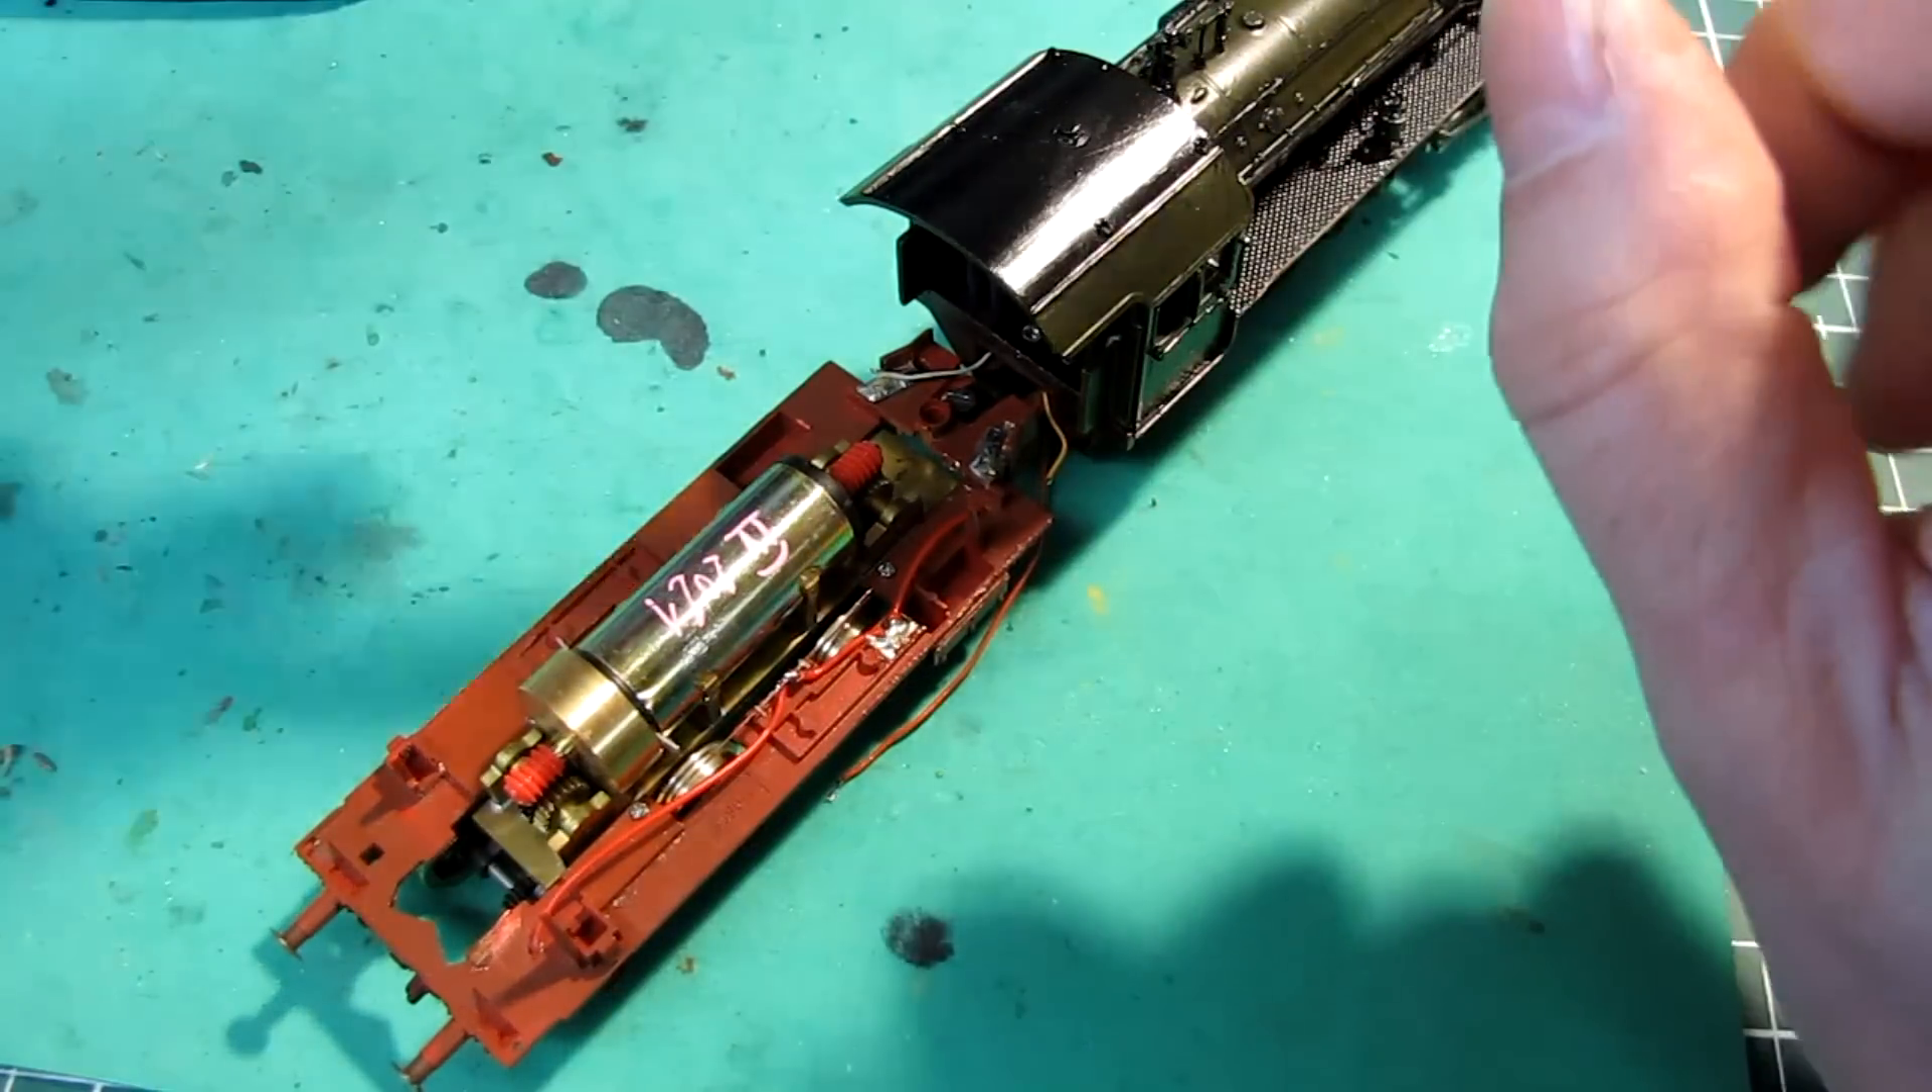Ich habe jetzt den, also das Fahrwerk in den Tenderrahmen eingebaut.